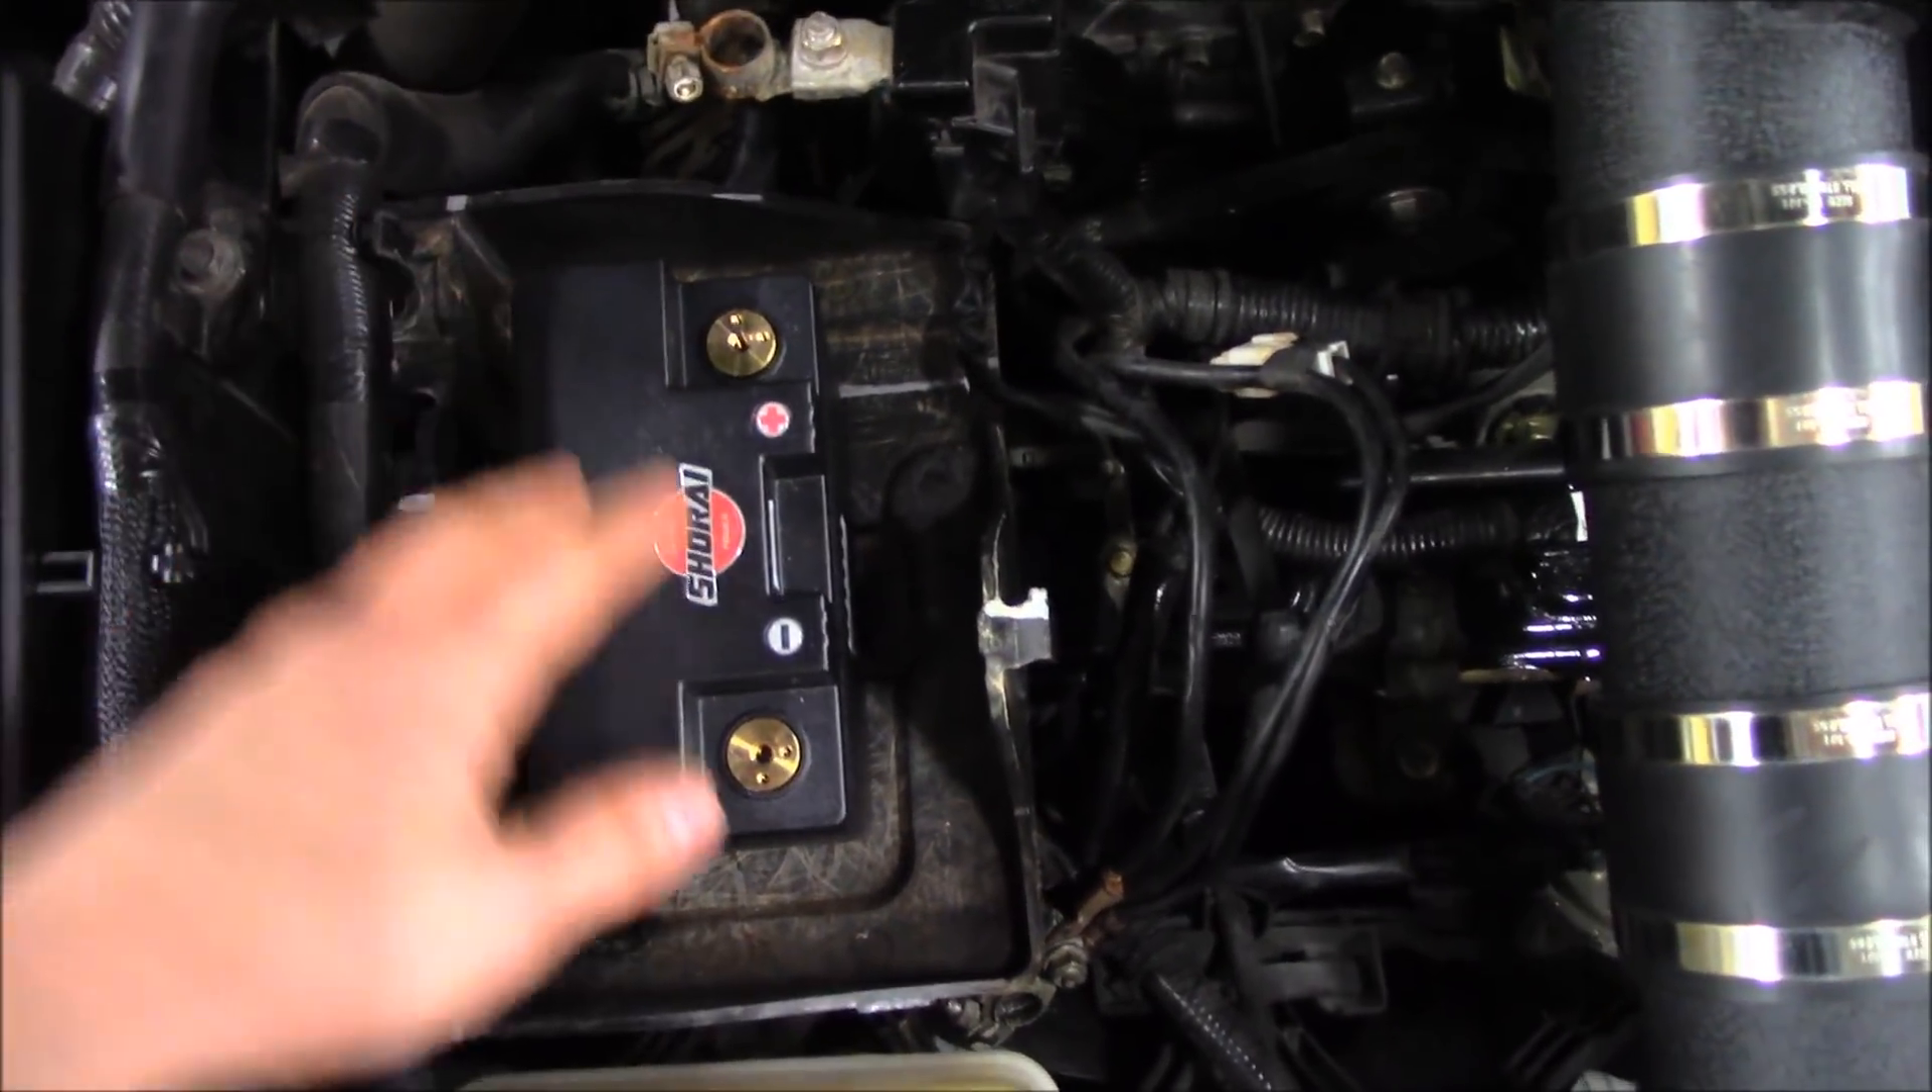The unit itself doesn't quite fill up the whole tray.